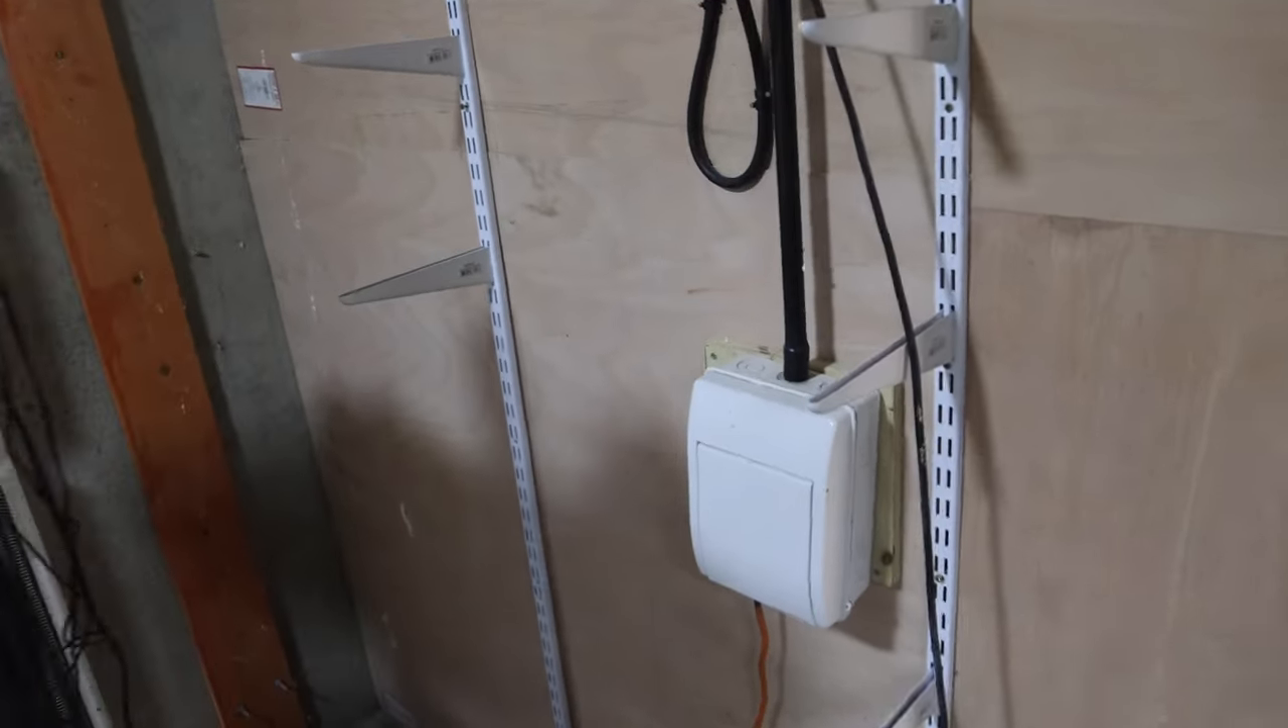Um done a lot of um expanding foam in the top part there above the door and I'm just waiting for some brackets to turn up to finish the shelving unit that we've uh sort of semi built here.